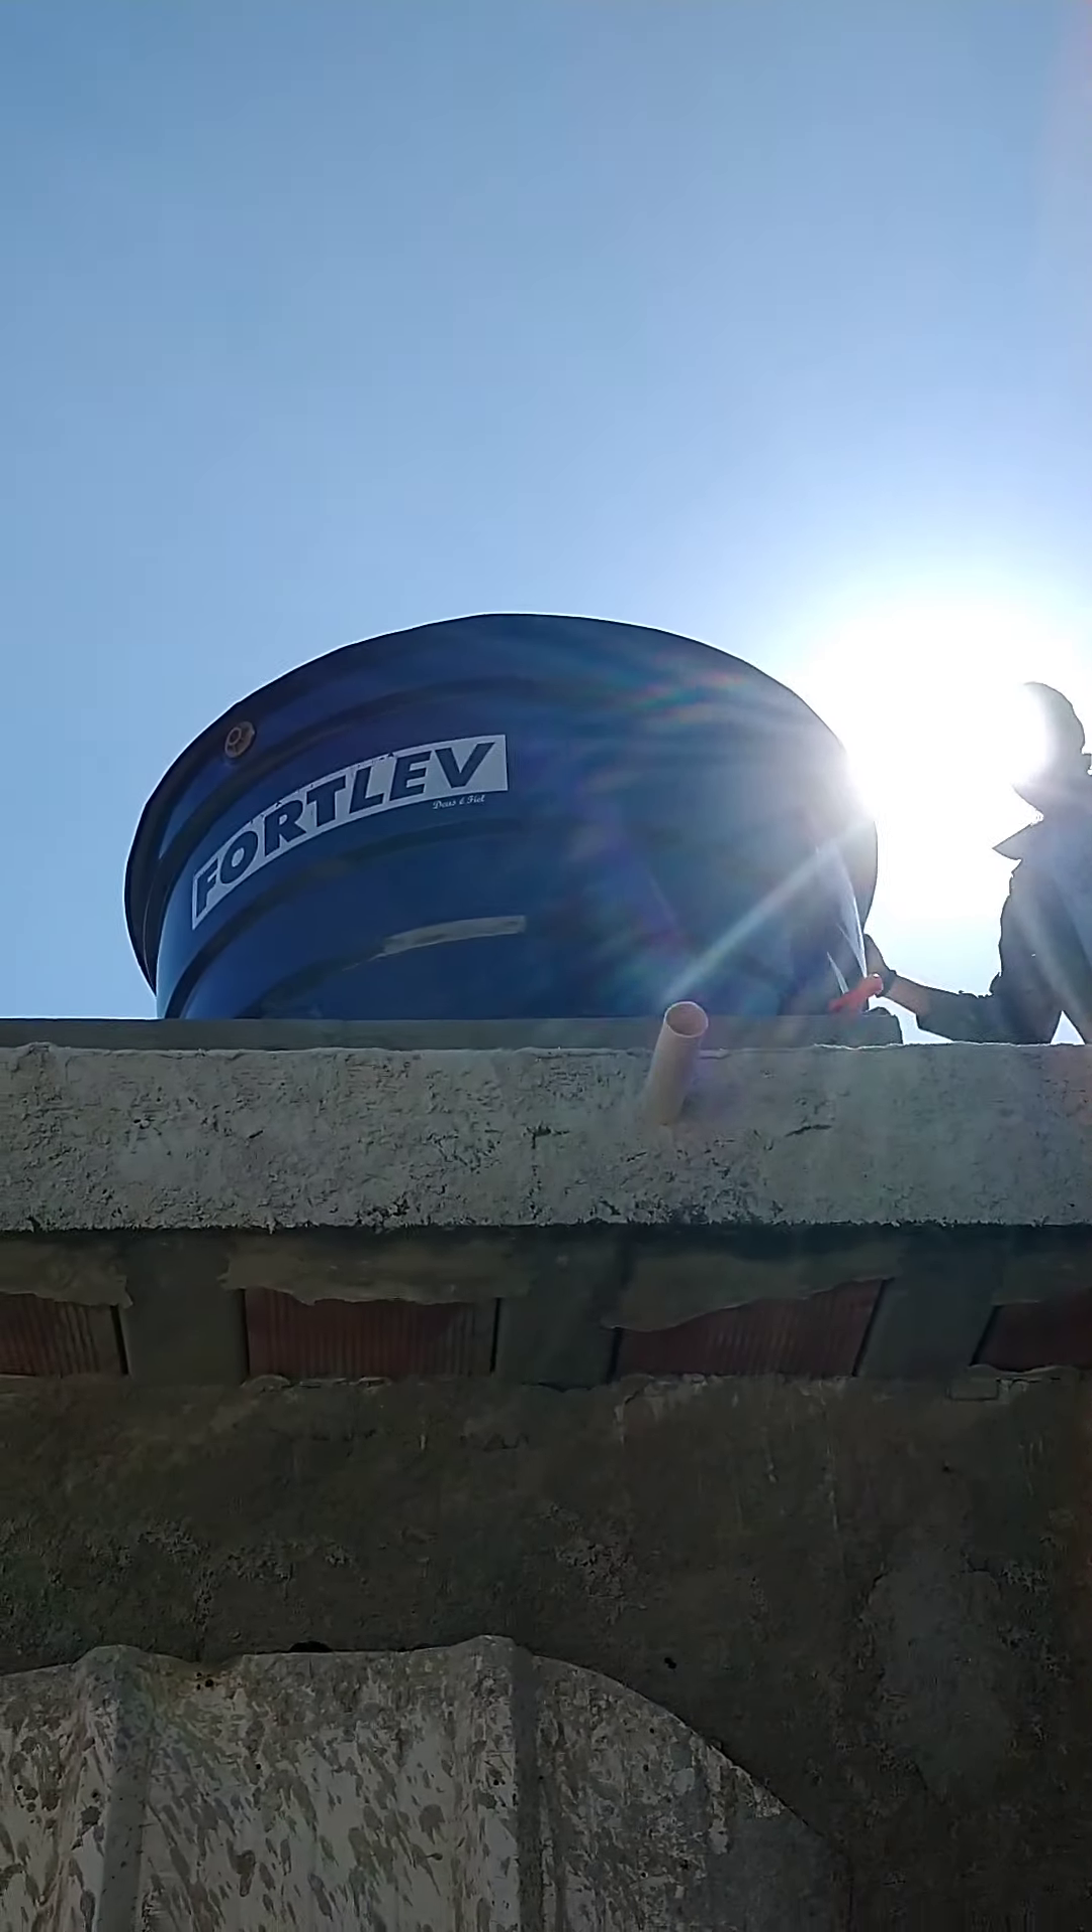Como eu estou feliz de ver essa caixinha no lugar dela.